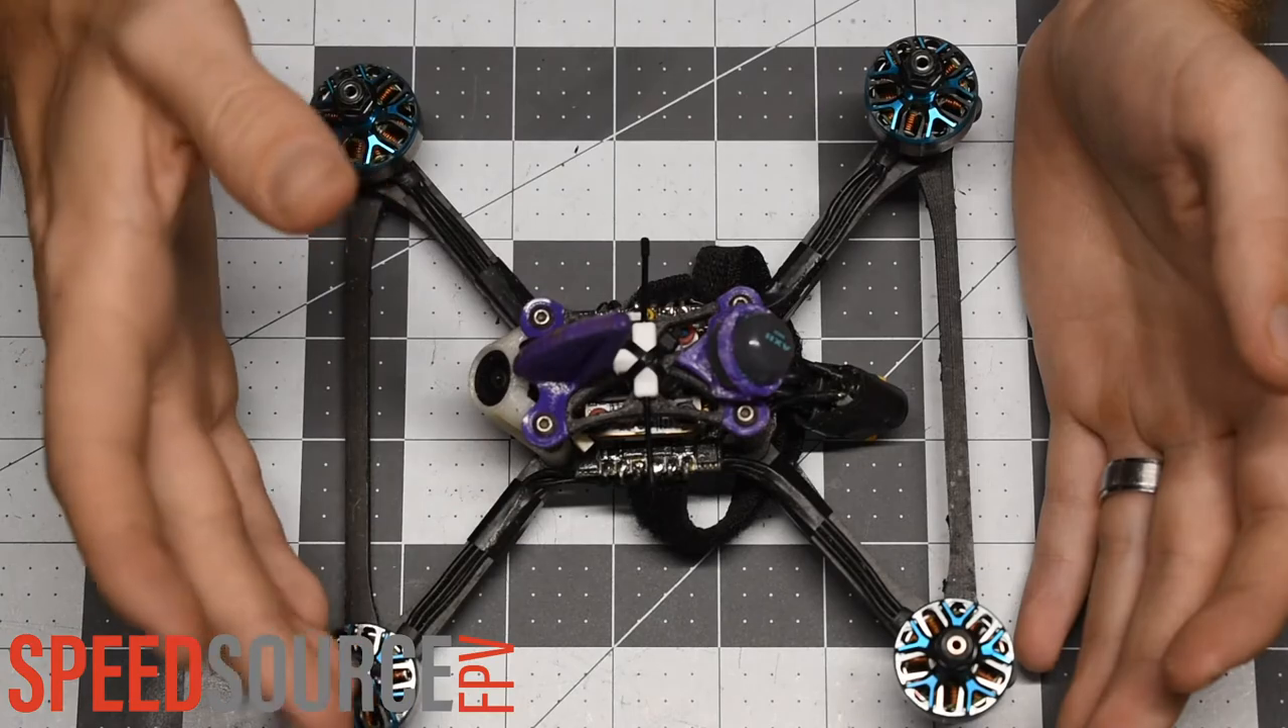This is a fully assembled frame.